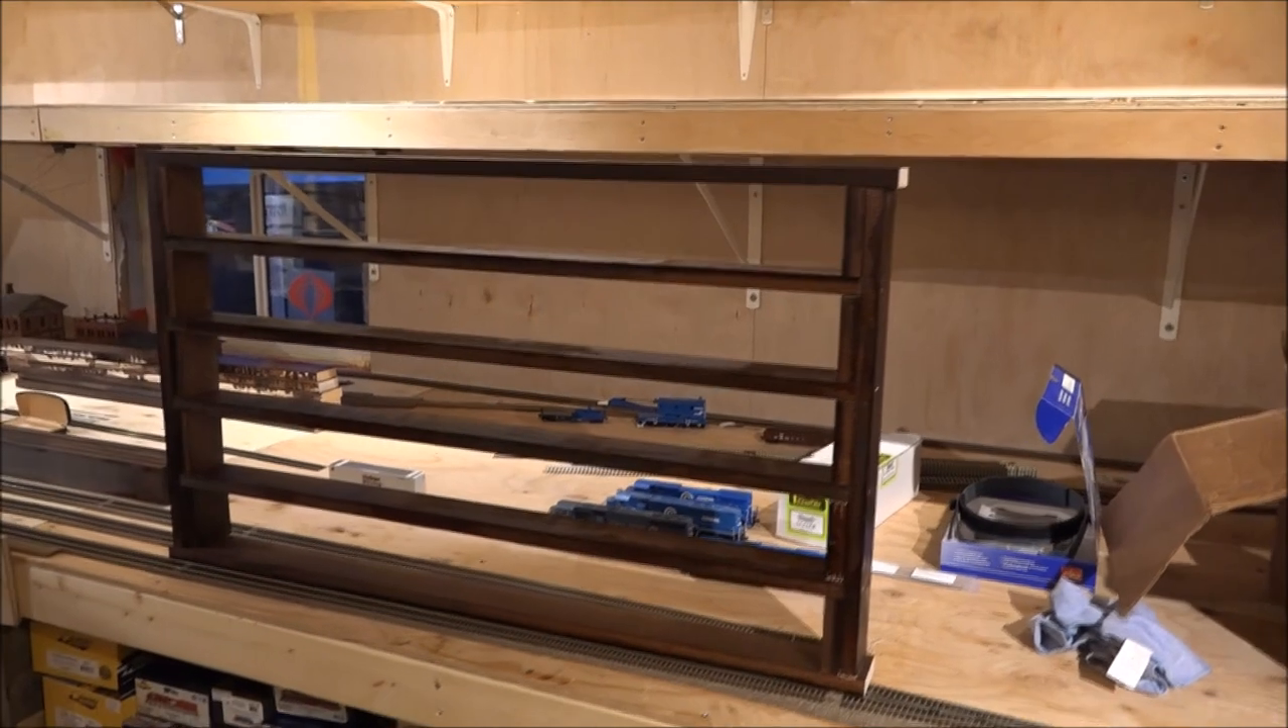There it is my shelf unit just need a few more screws in it and a back.